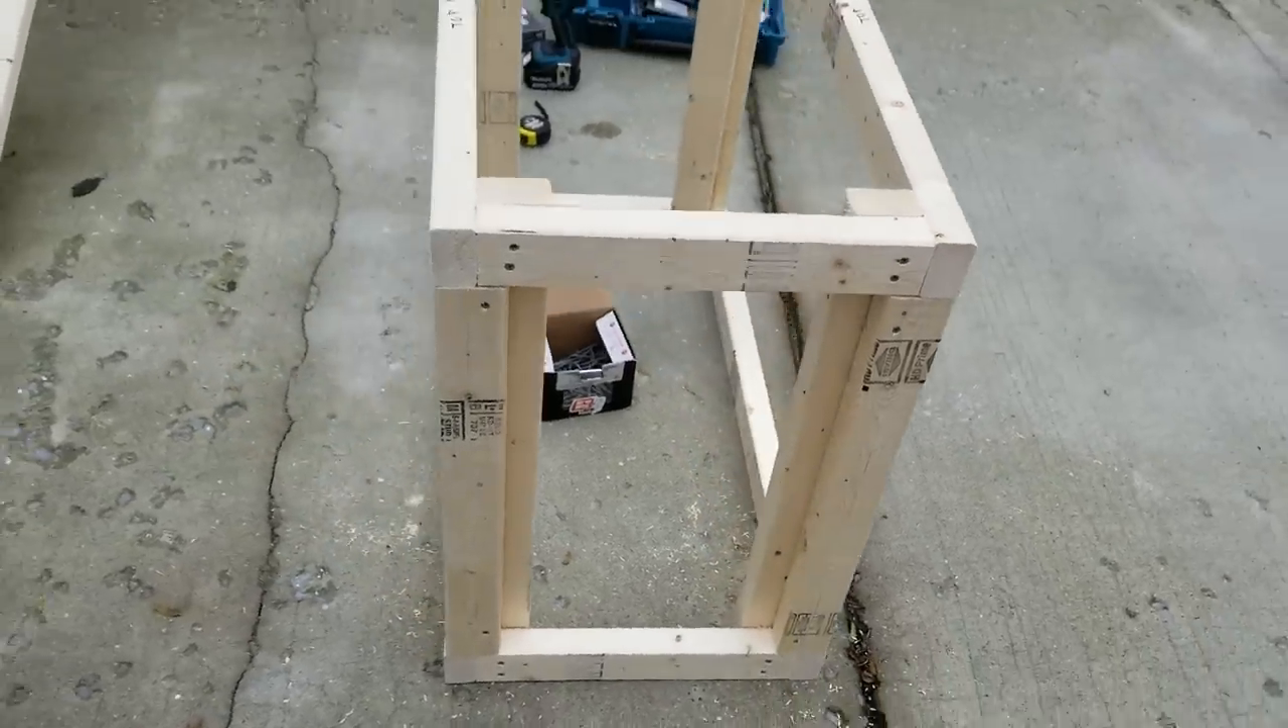So now here is the frame all assembled. All the screws are in. All the supports are mounted.